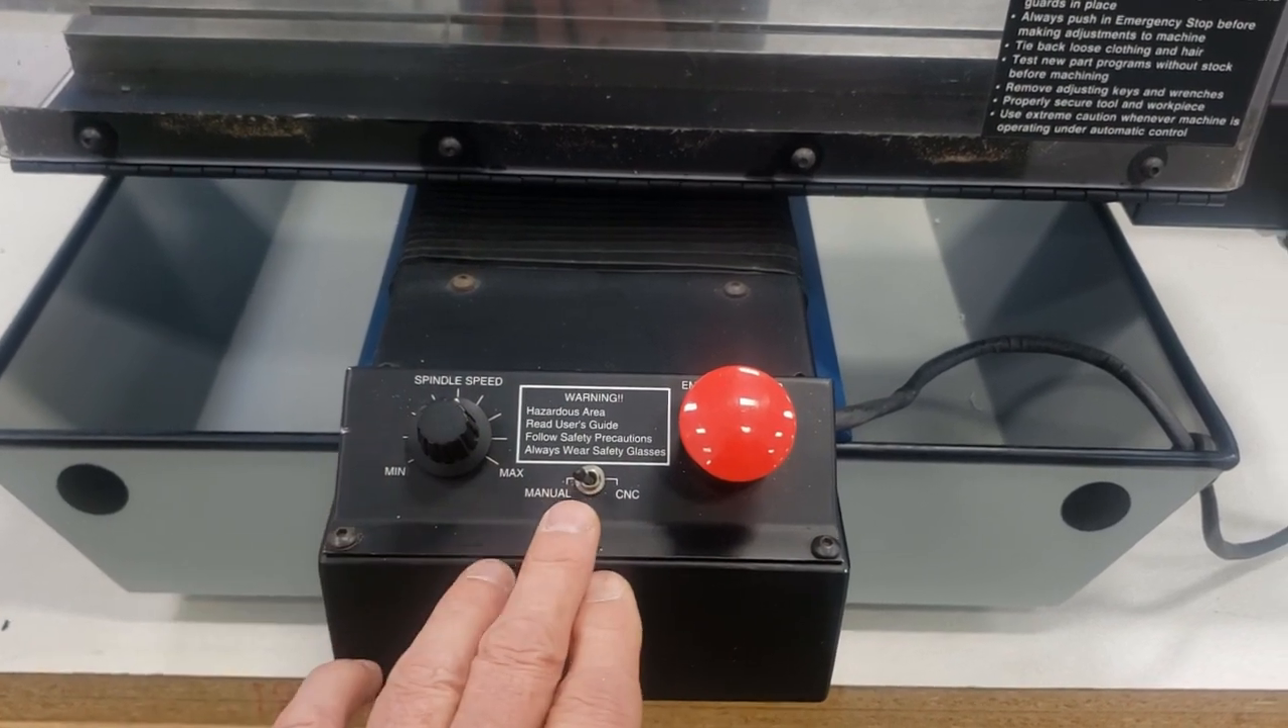The emergency stop switch was in place. The spindle speed which is just a pot was in place.